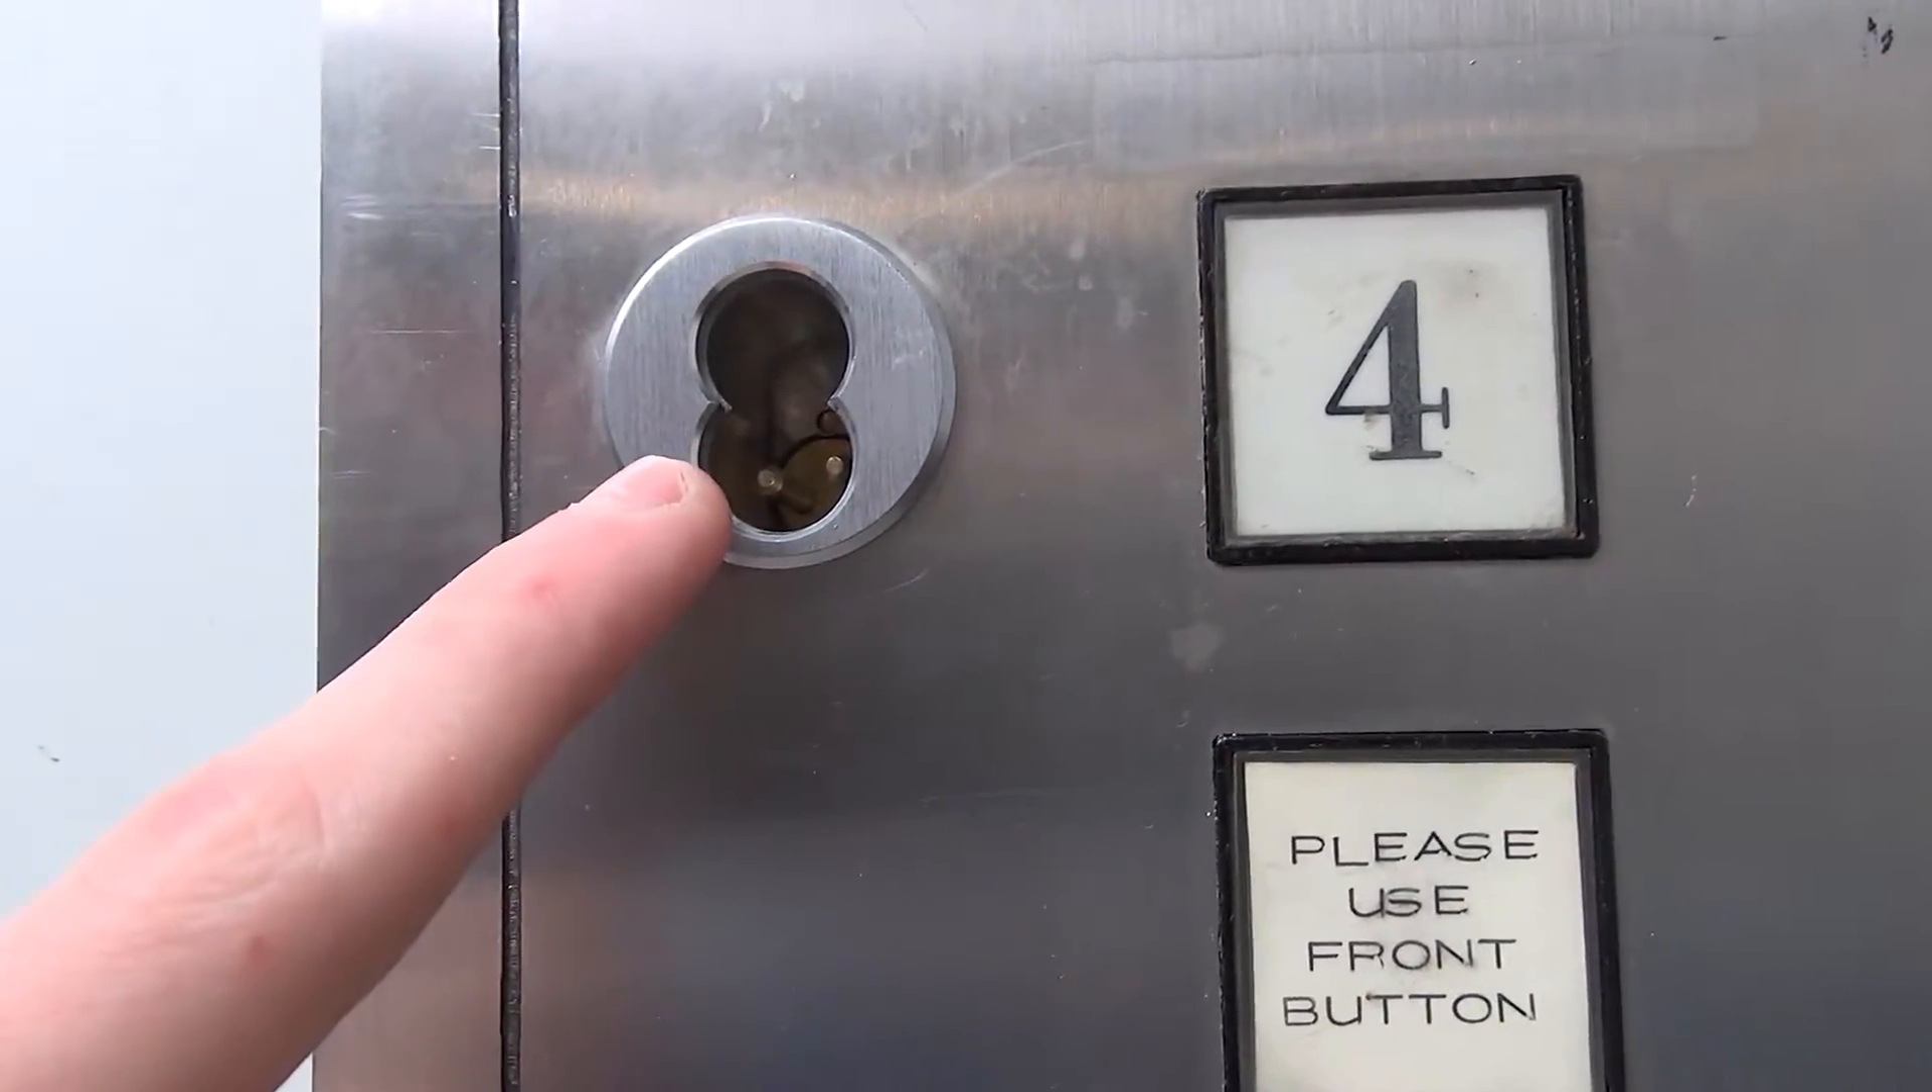Up here on the fourth floor you can see we have an empty best lock there's no core in there but we'll be fixing that shortly.